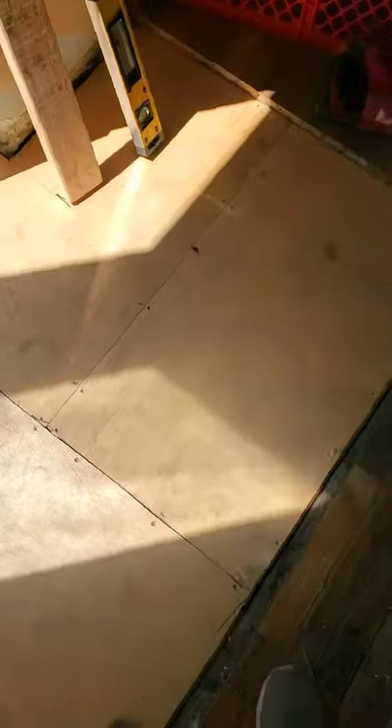Well we got the first layer of the plywood subfloor in.